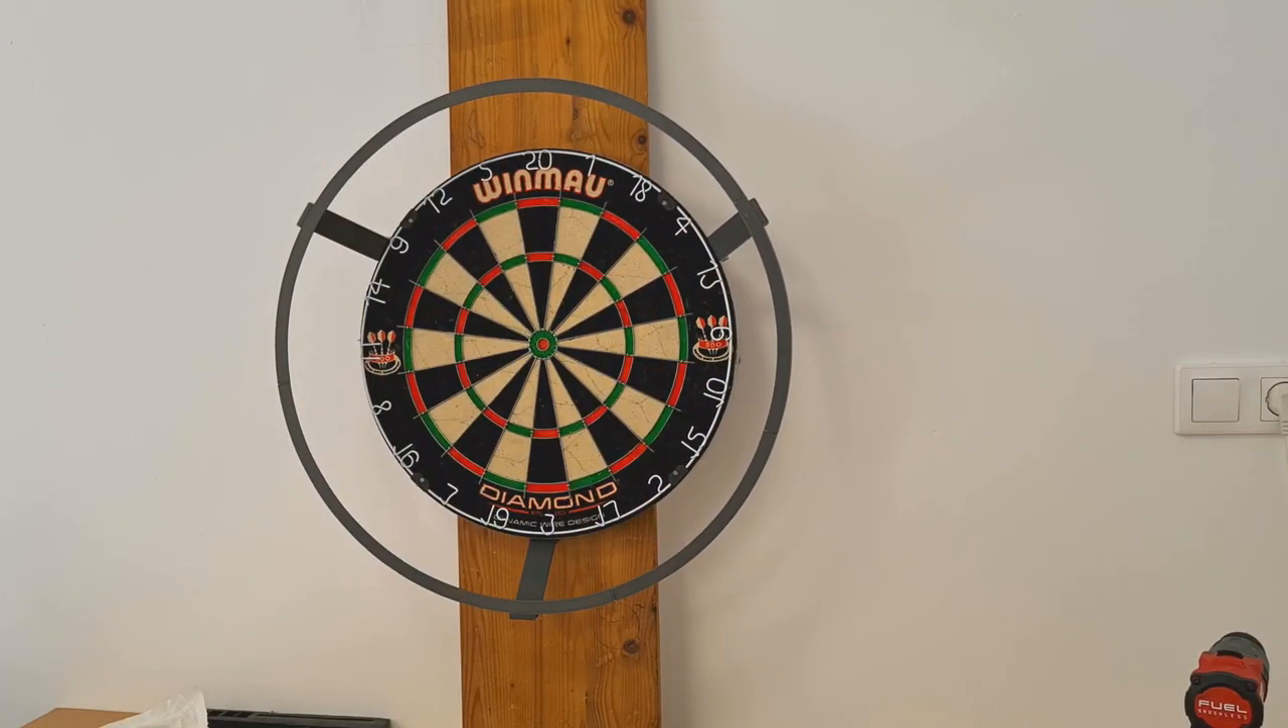The only thing which left is putting on the LED strip all around and that's it.